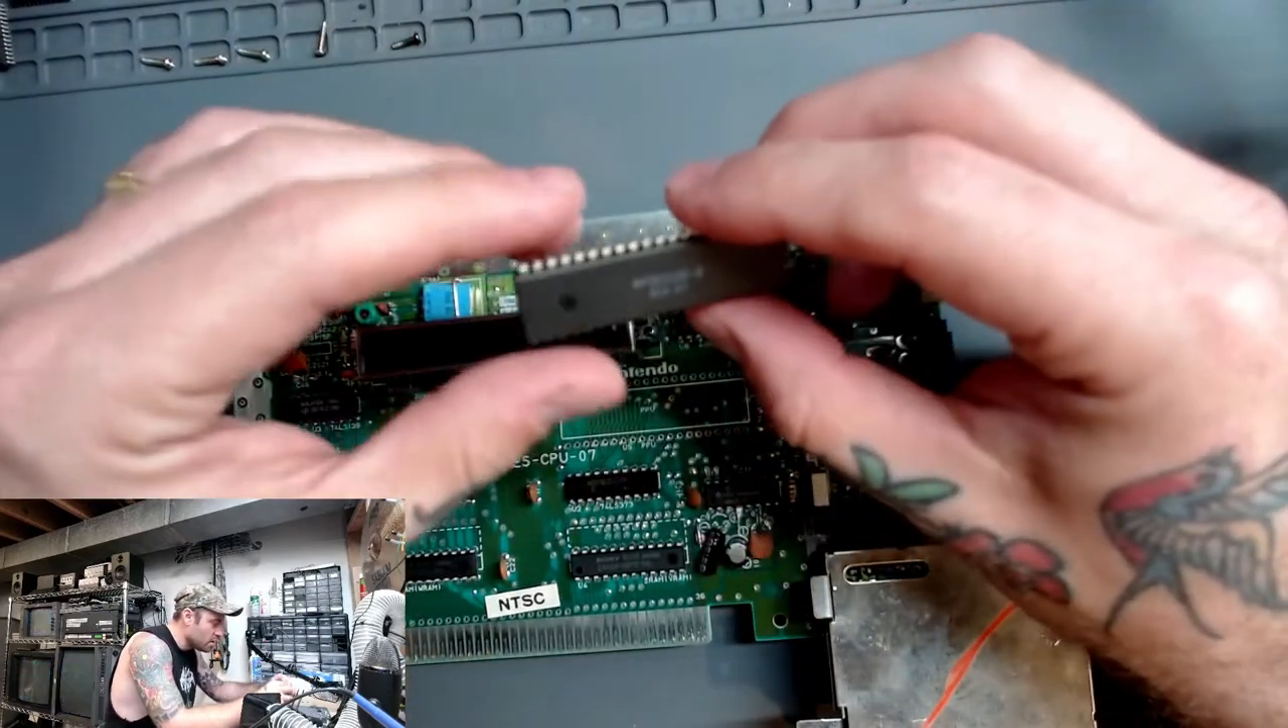We have a nice clean extraction of our NES PPU unit.